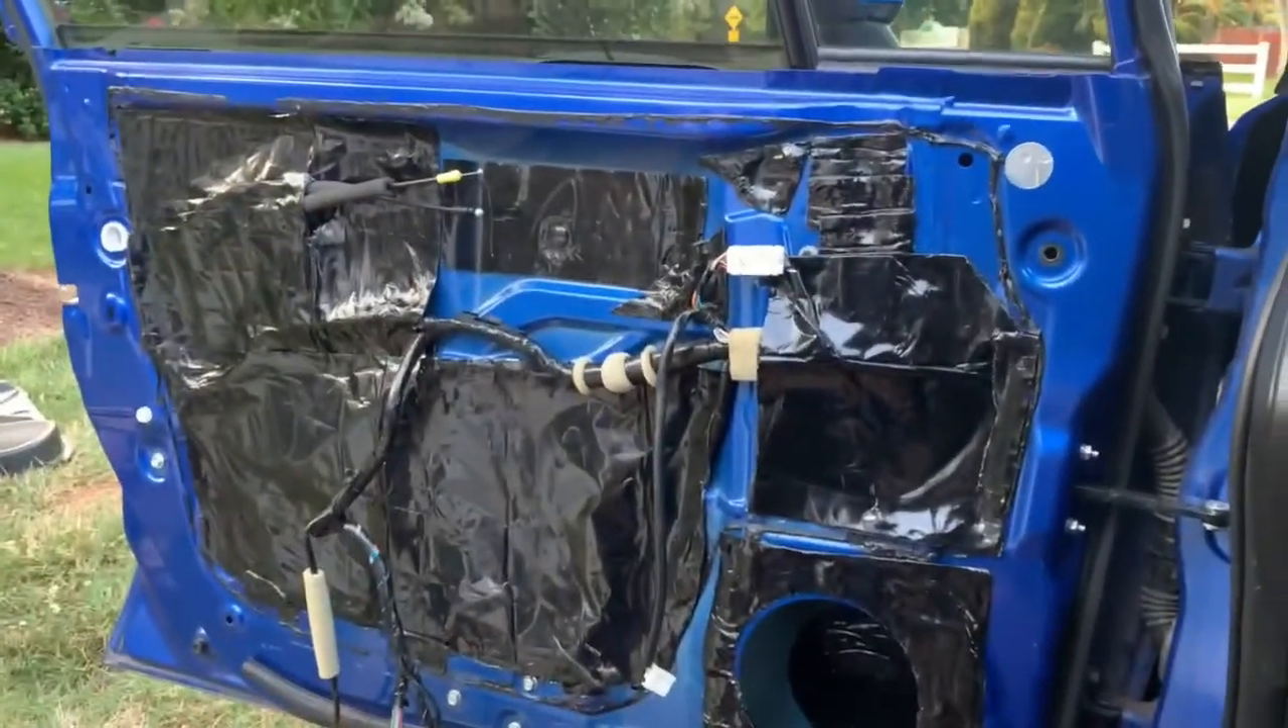I covered up most of the holes. And I'll cover this hole, the big hole here.